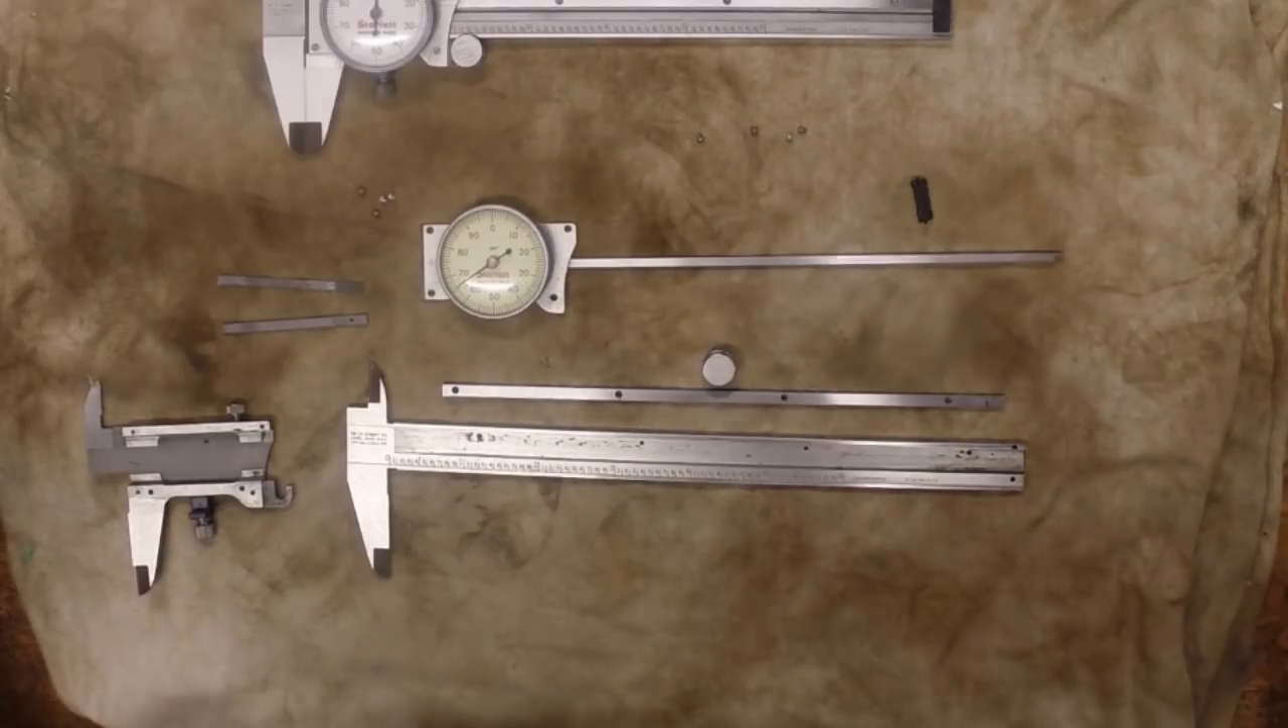All right so now I basically got this caliper taken apart as far as I'm going to take it apart for just the cleaning.